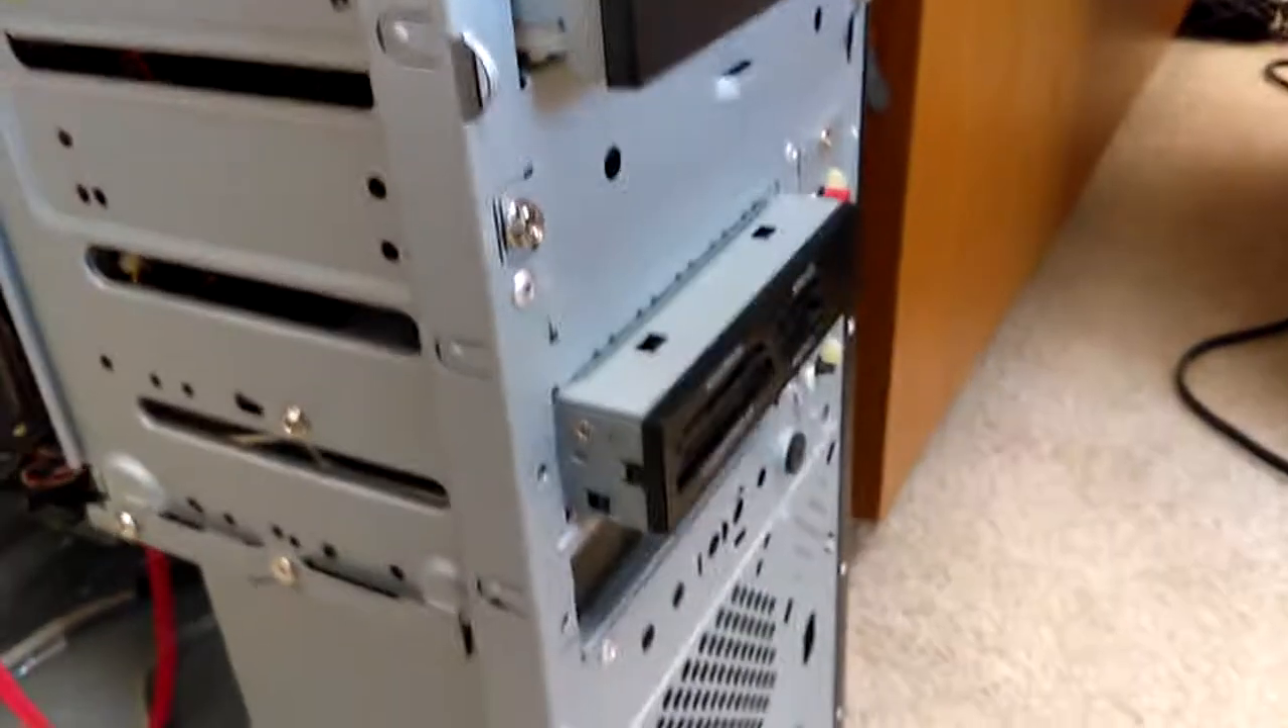So, you have the card reader installed, as you can see now.